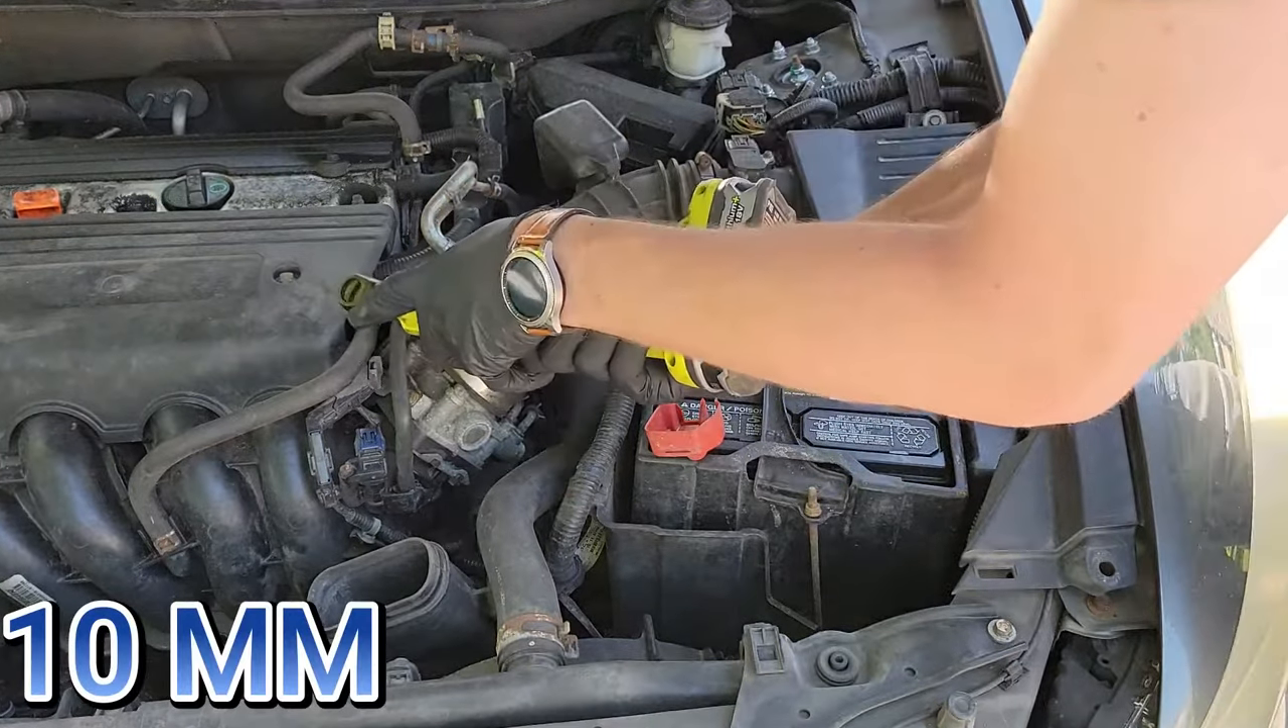I didn't remove the battery yet, but you will see me remove it shortly.